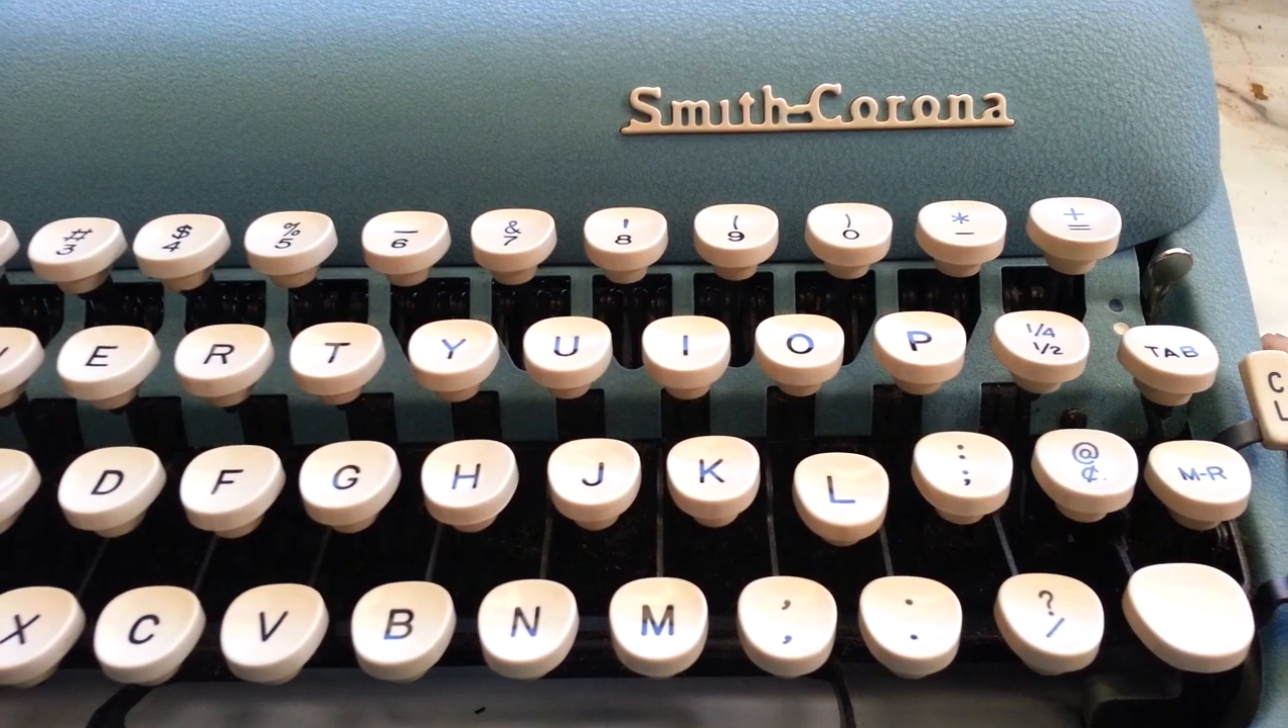Now we're going to look at this letter L here that is sitting lower on the keyboard than the rest of the keys.